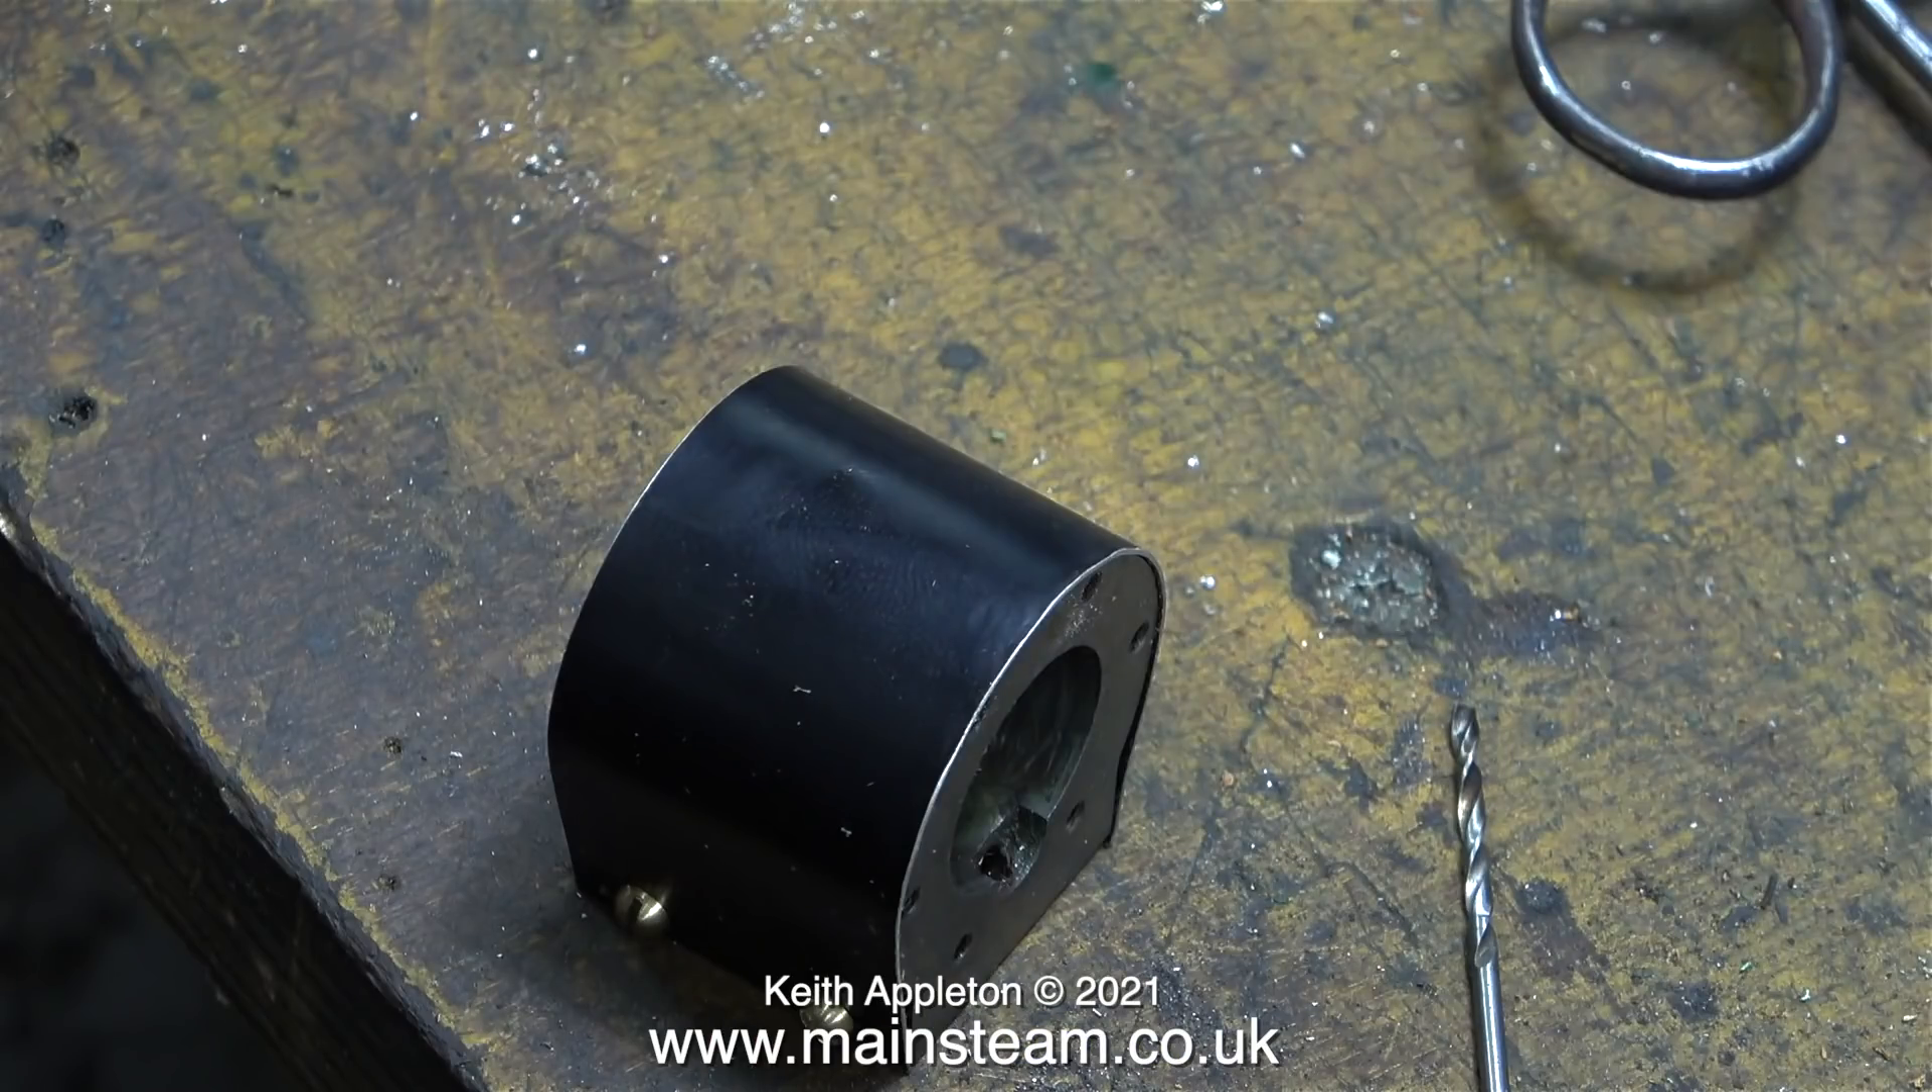And this is what the cladding looks like when it's bolted to the cylinder. It looks okay.